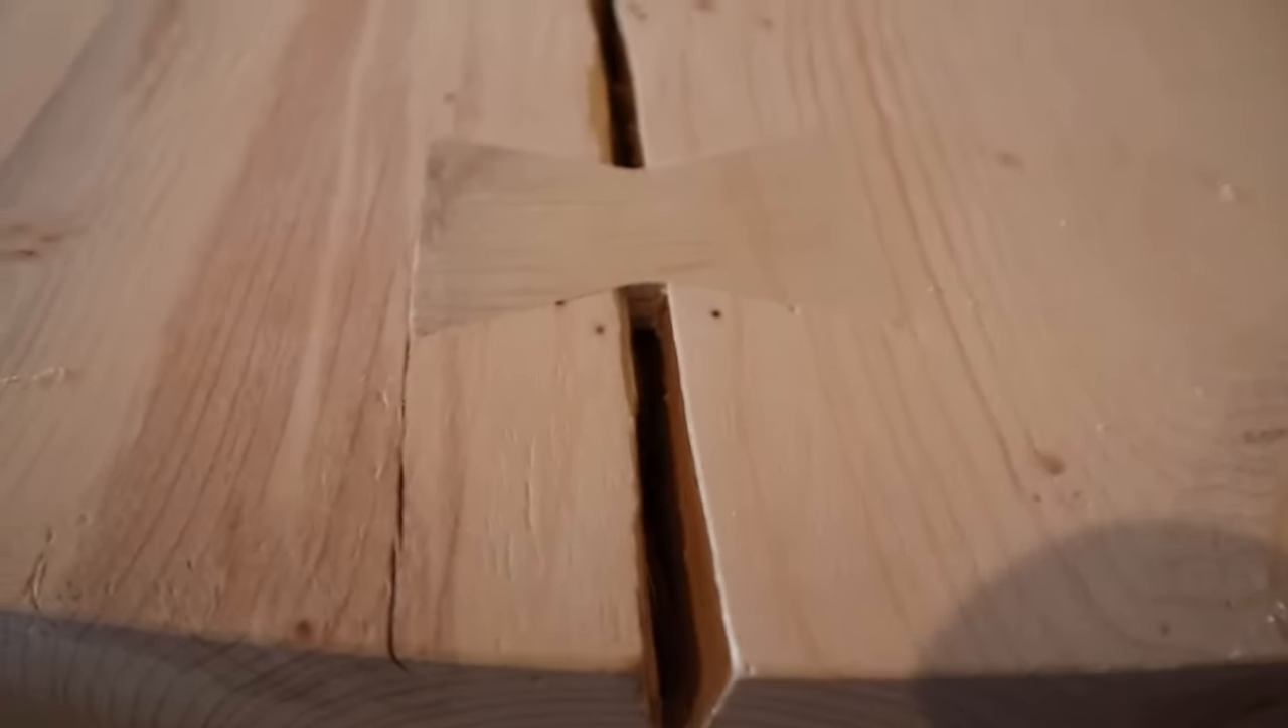You can see the bow ties in there covering the cracks.